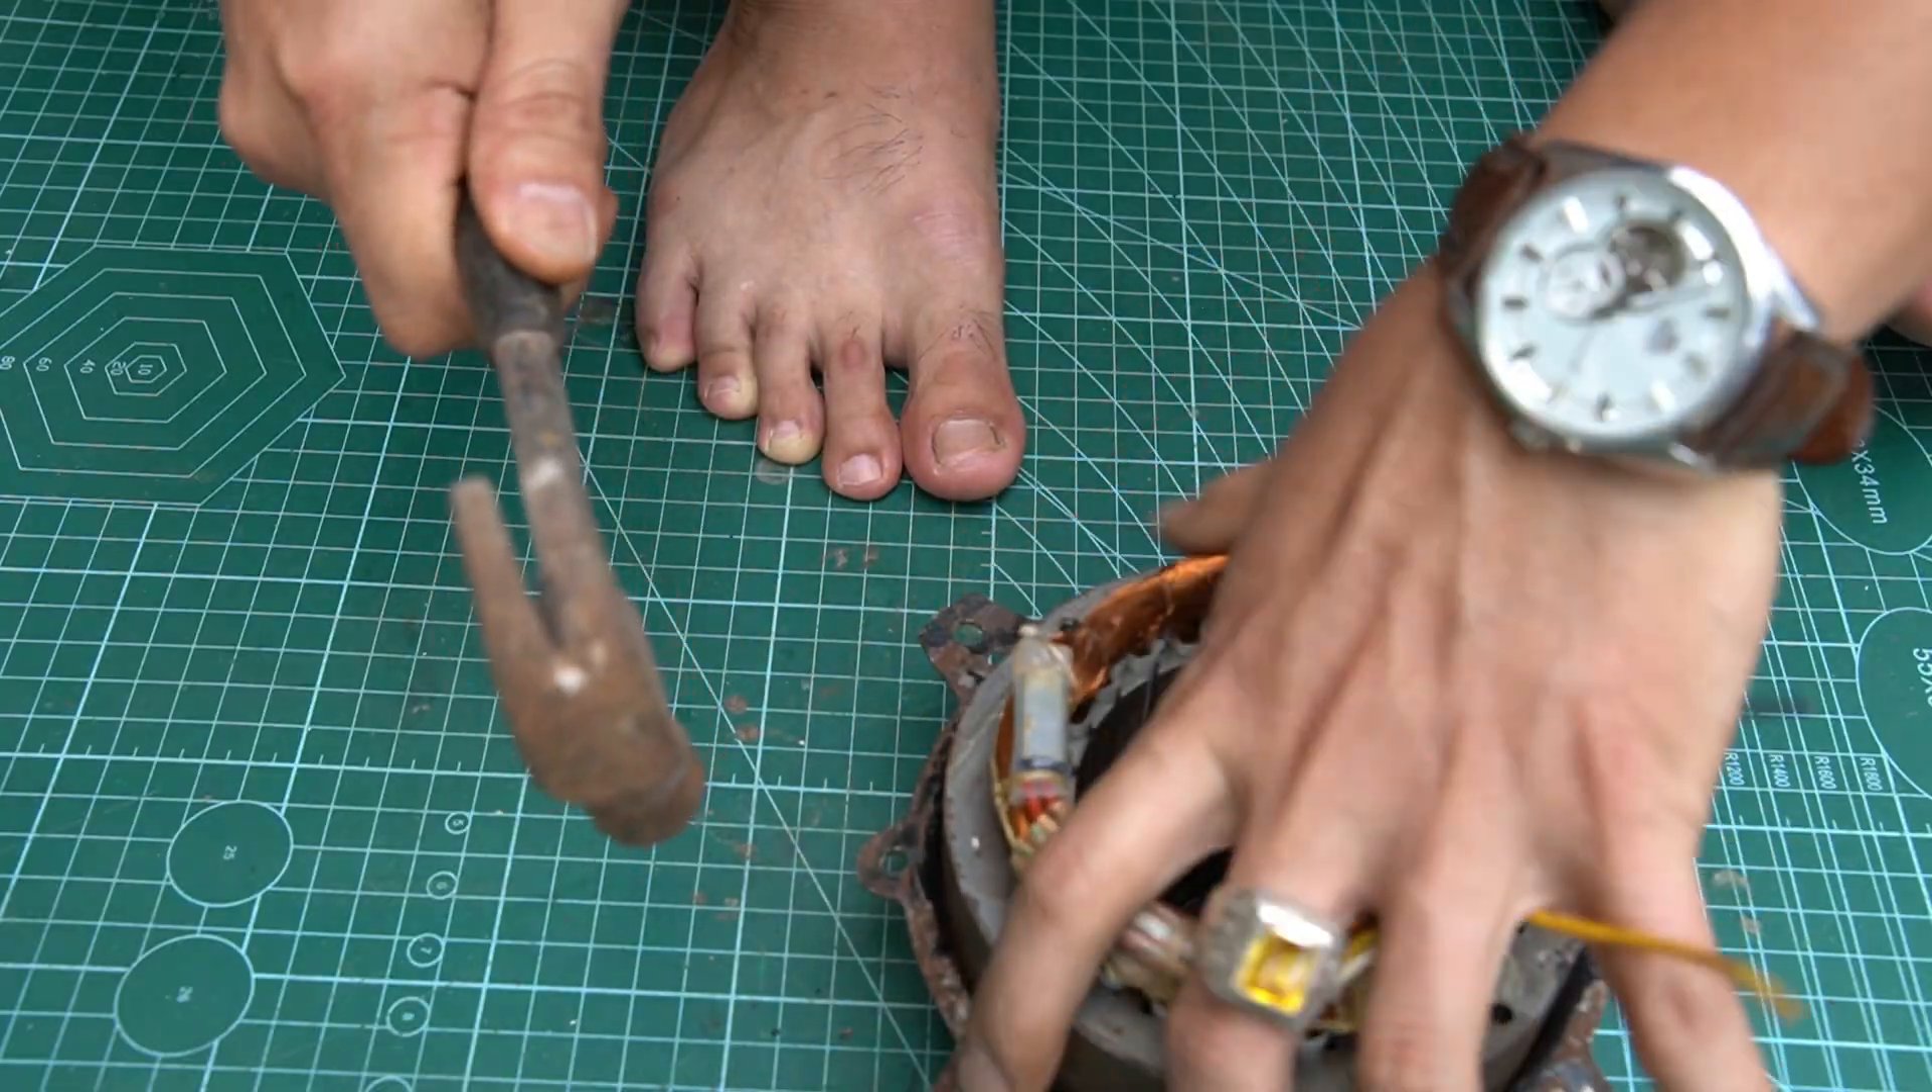Now only the outer casing and the stator coil inside are left.